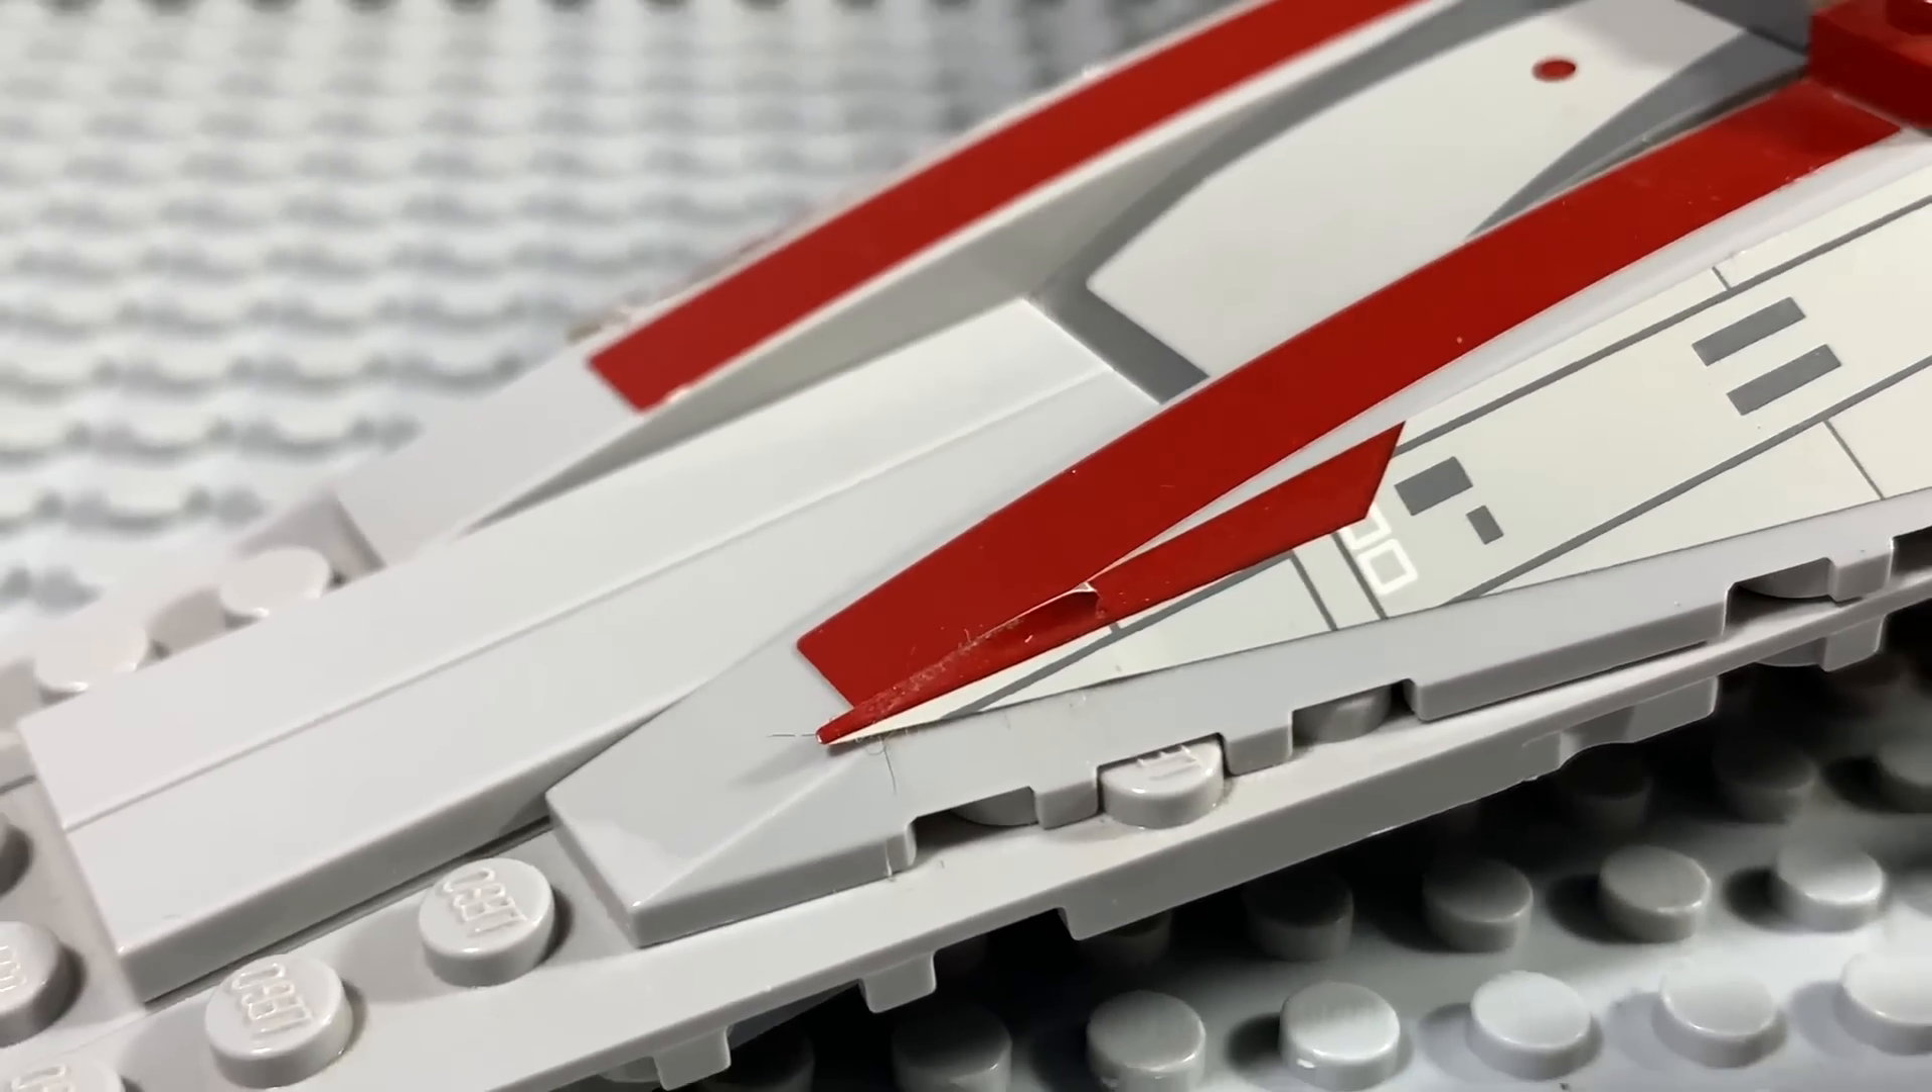And this one is so misaligned.